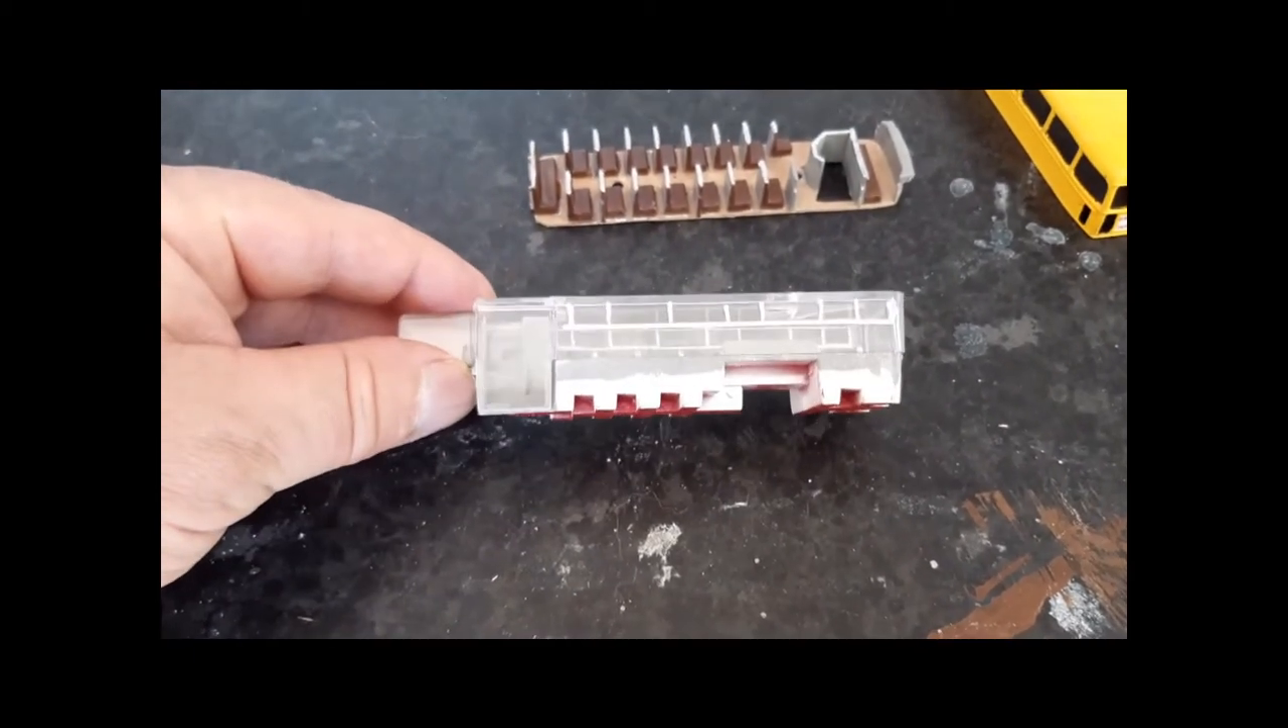And I've put the seating and the glass together so that it's joined as one piece.